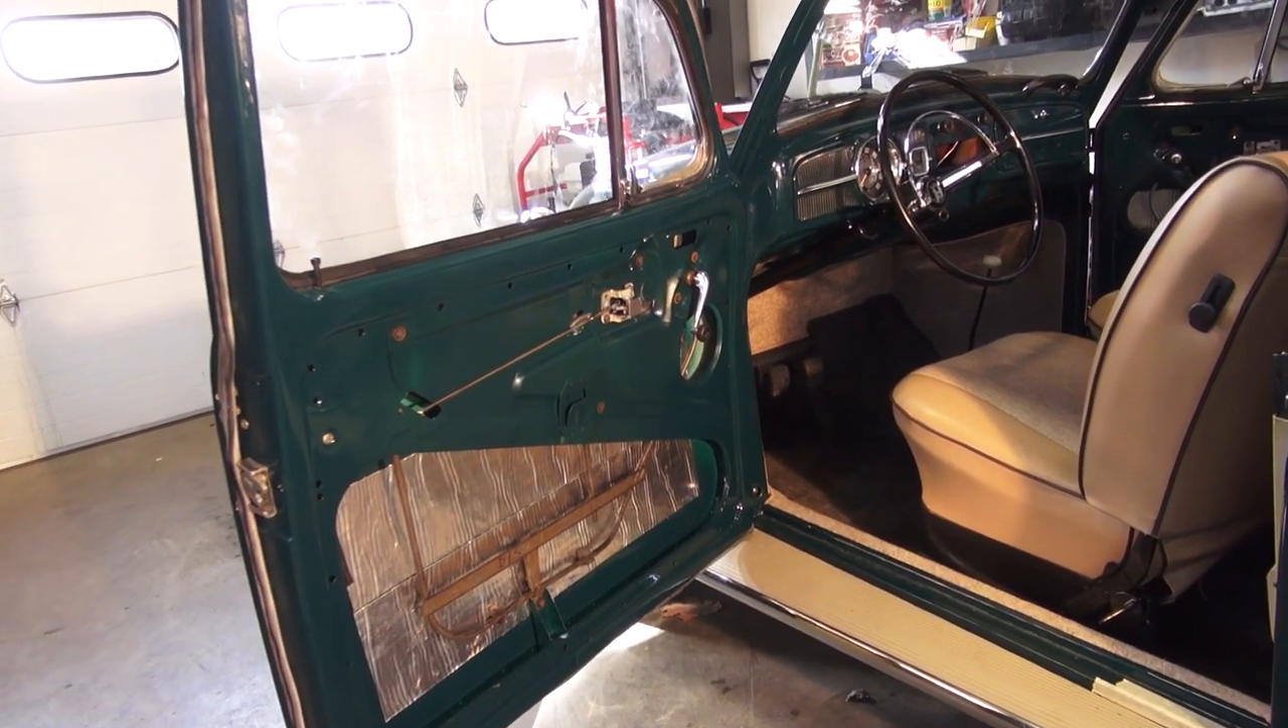This door is pretty much already assembled I just have to put the door panel on and the barrier there before the door panel to stop rain from touching the back of the panel.